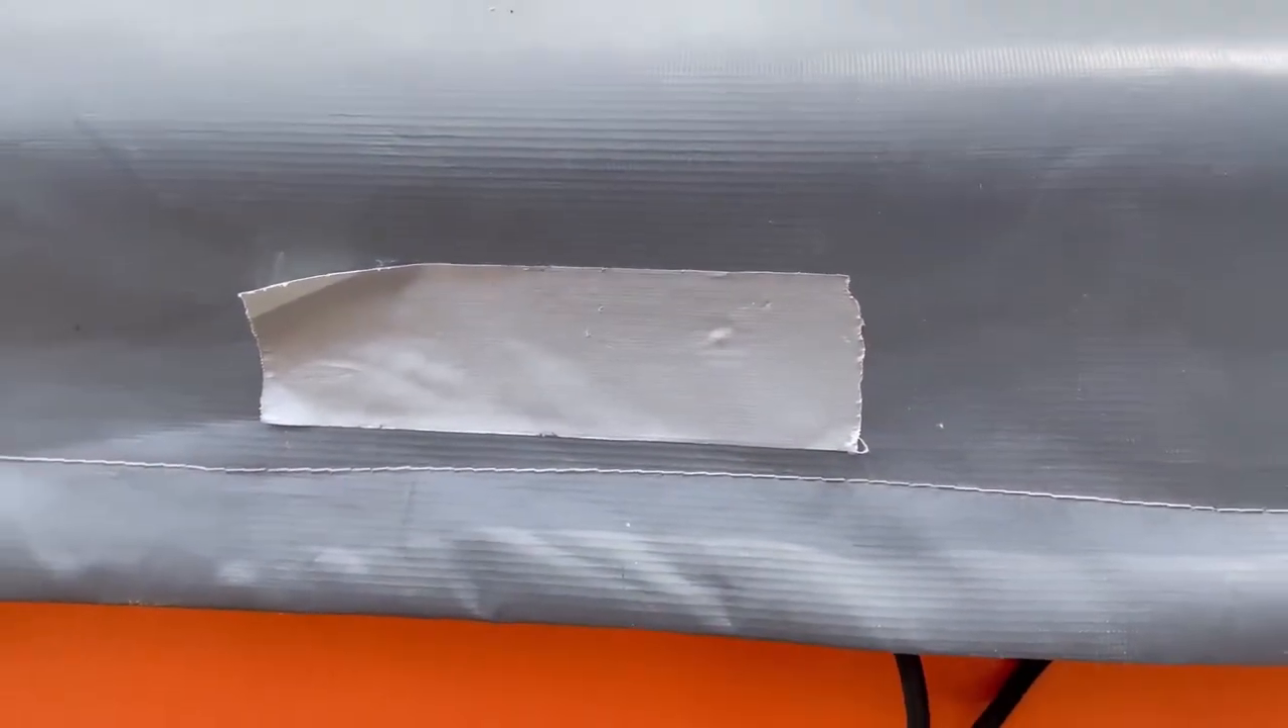We do have a couple tiny holes here which we've just put duct tape onto.